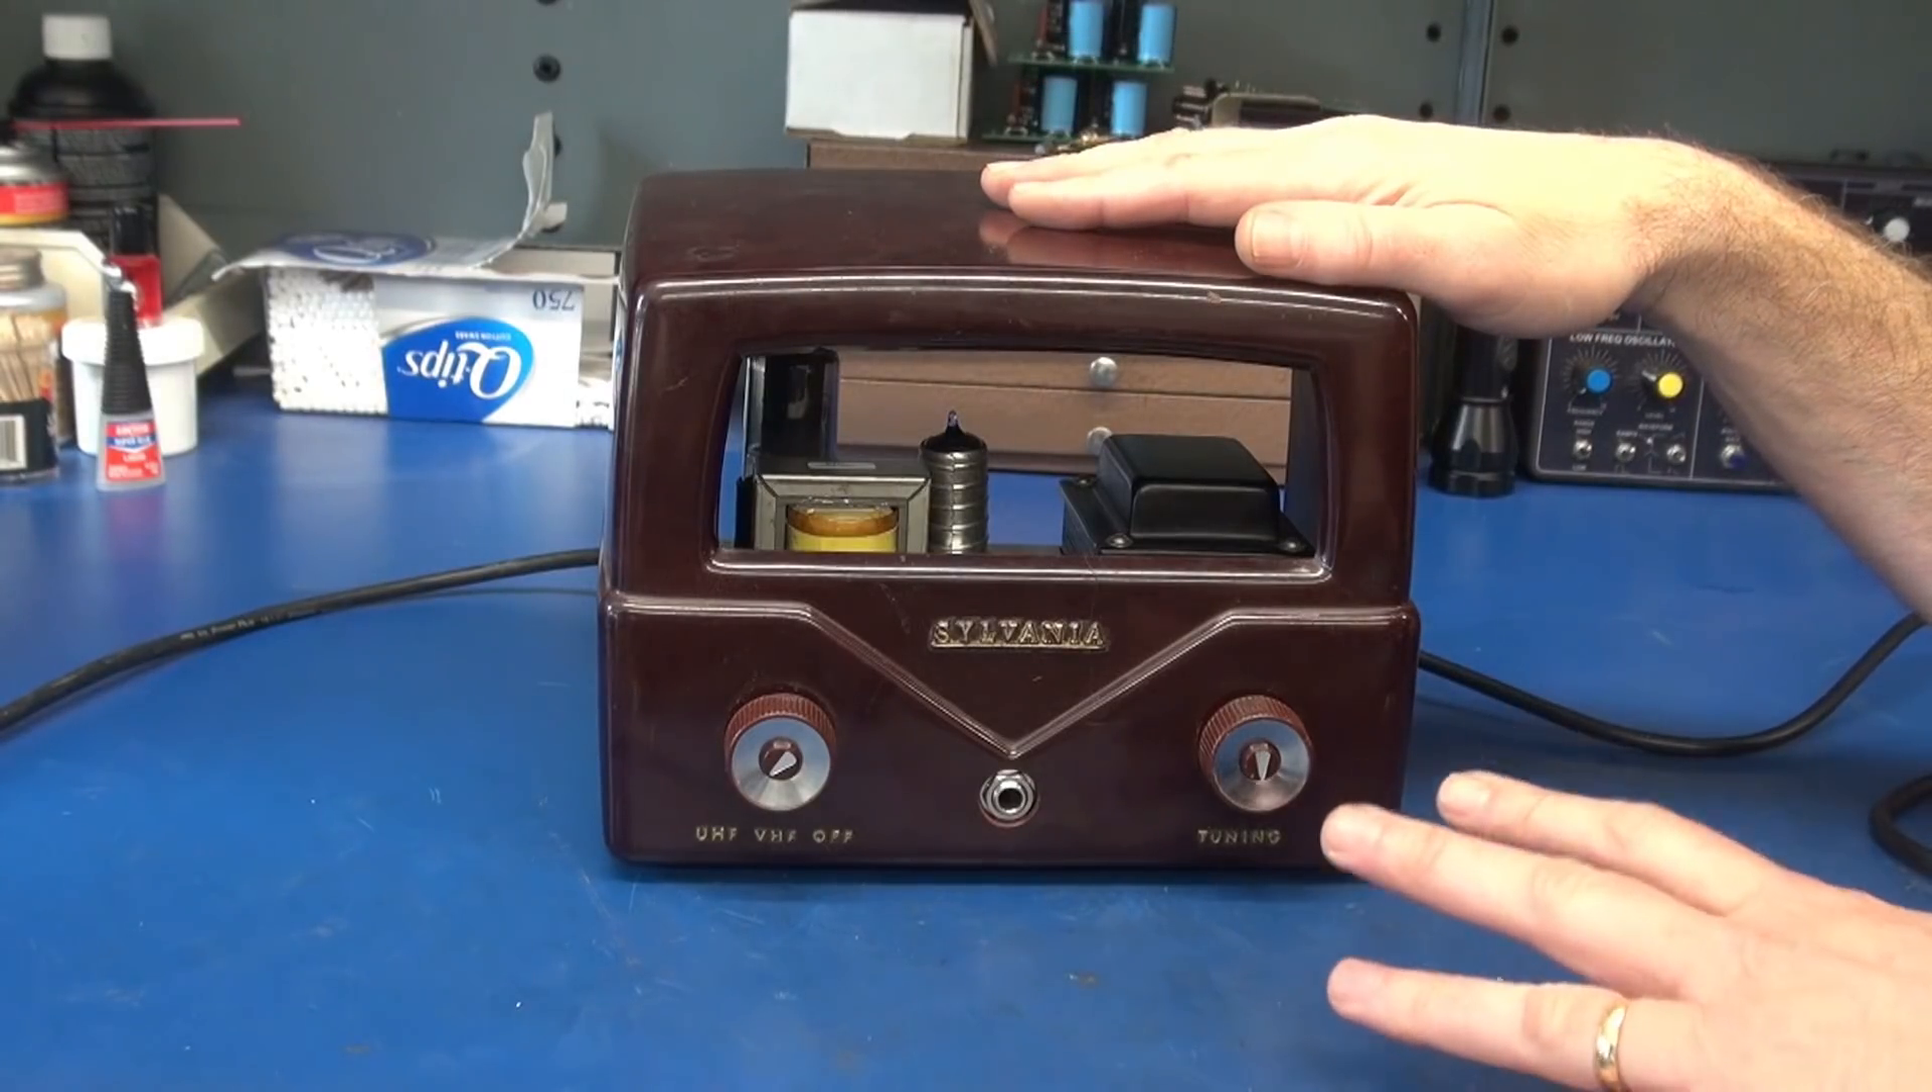Well here's a little two watt amp installed in its new home the Sylvania Bakelite cabinet.